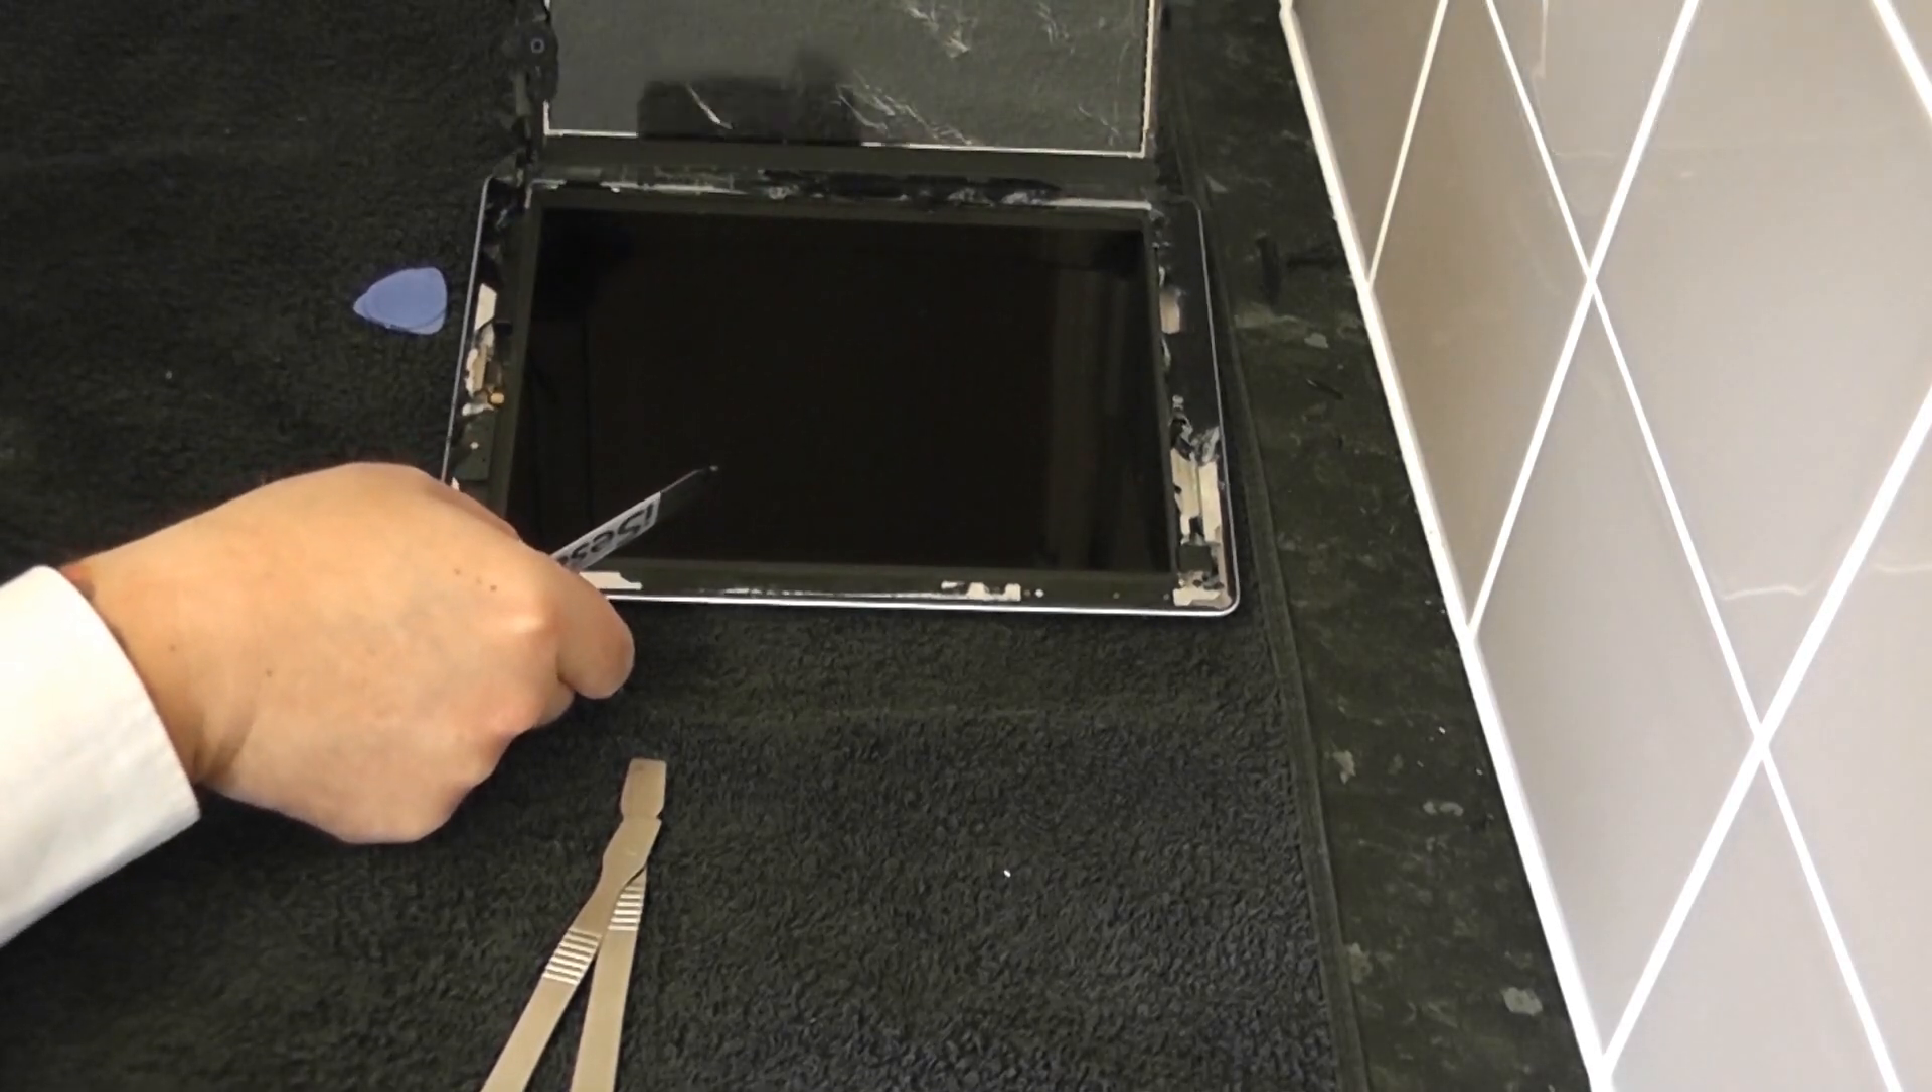And that's the actual screen now separated.